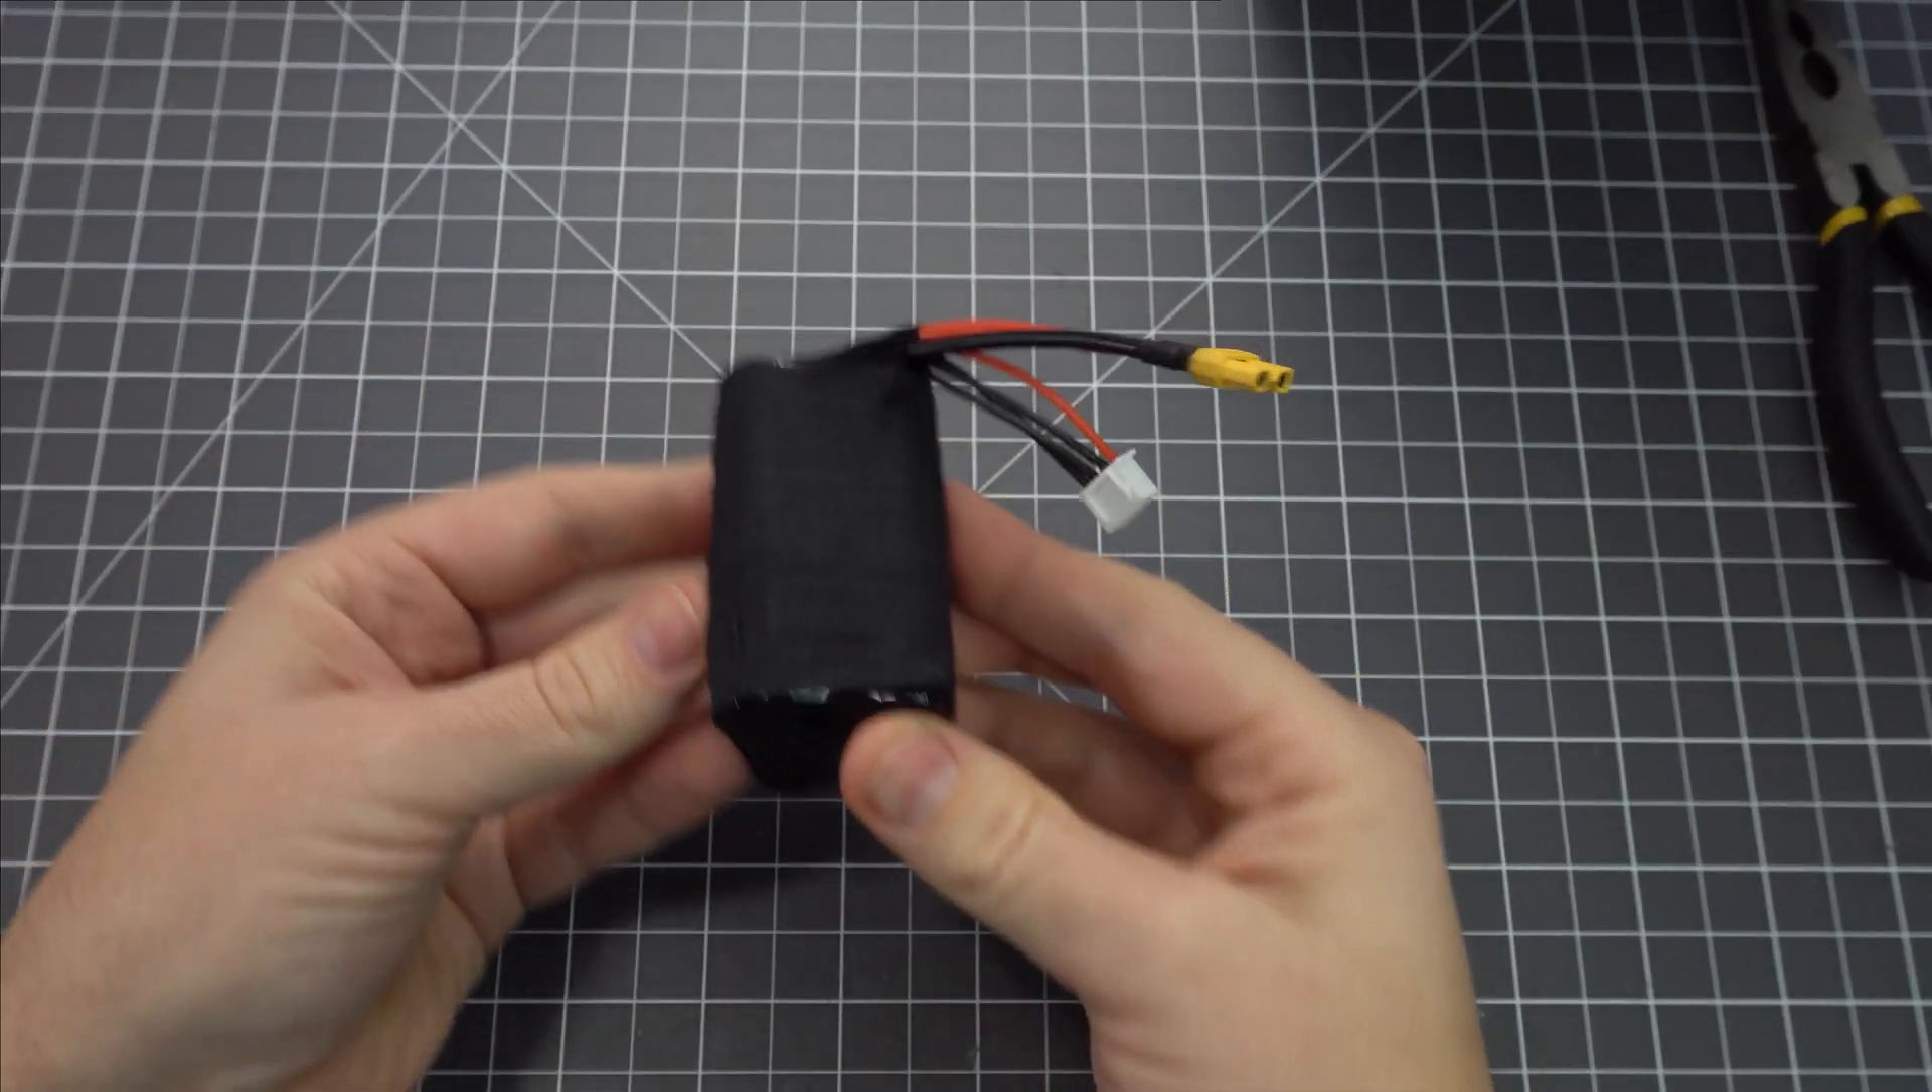Finally, I wrapped the entire pack with cloth tape.